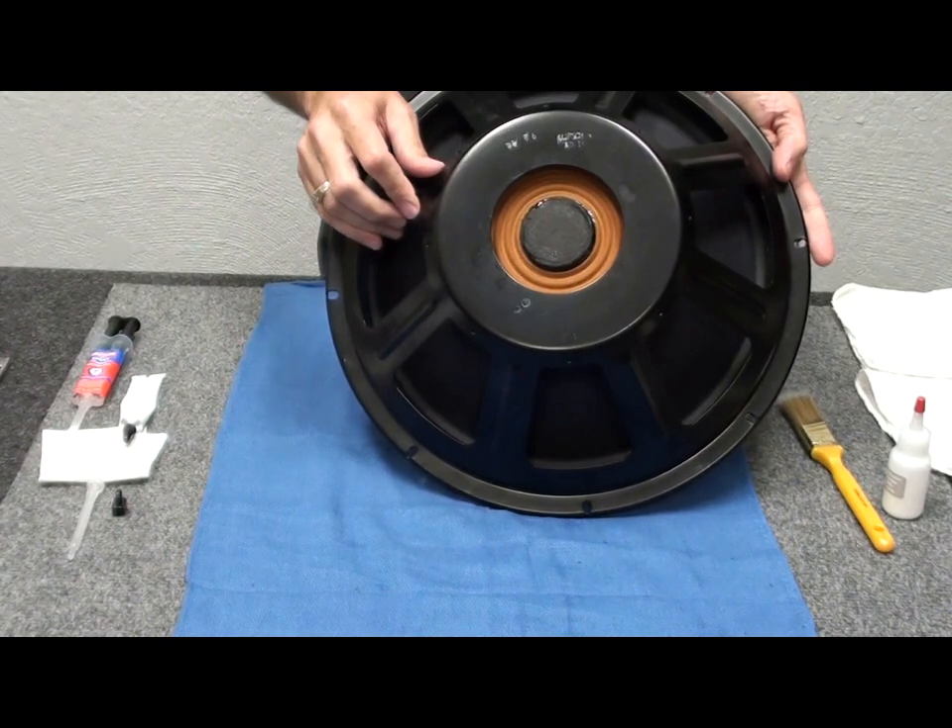So the passive radiator is complete. You can see the weight on the back that we installed from the old assembly turned out very nicely here.